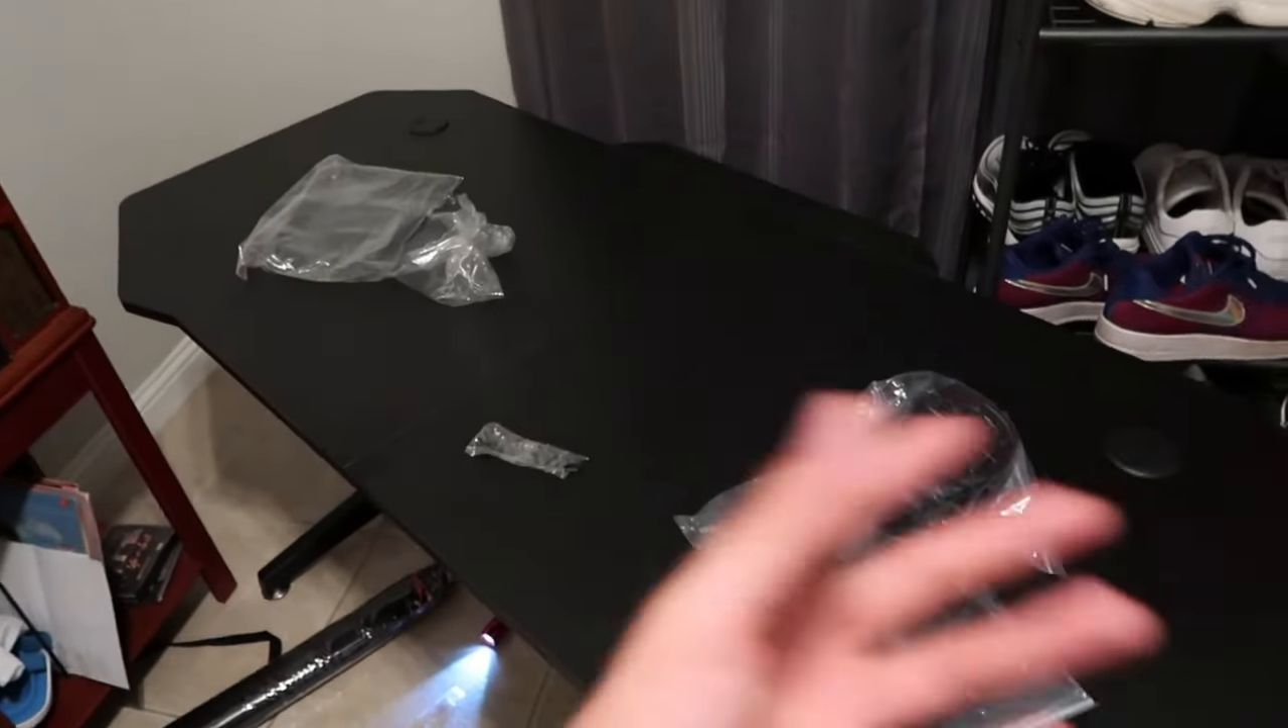Alrighty so we finally got the top set up.